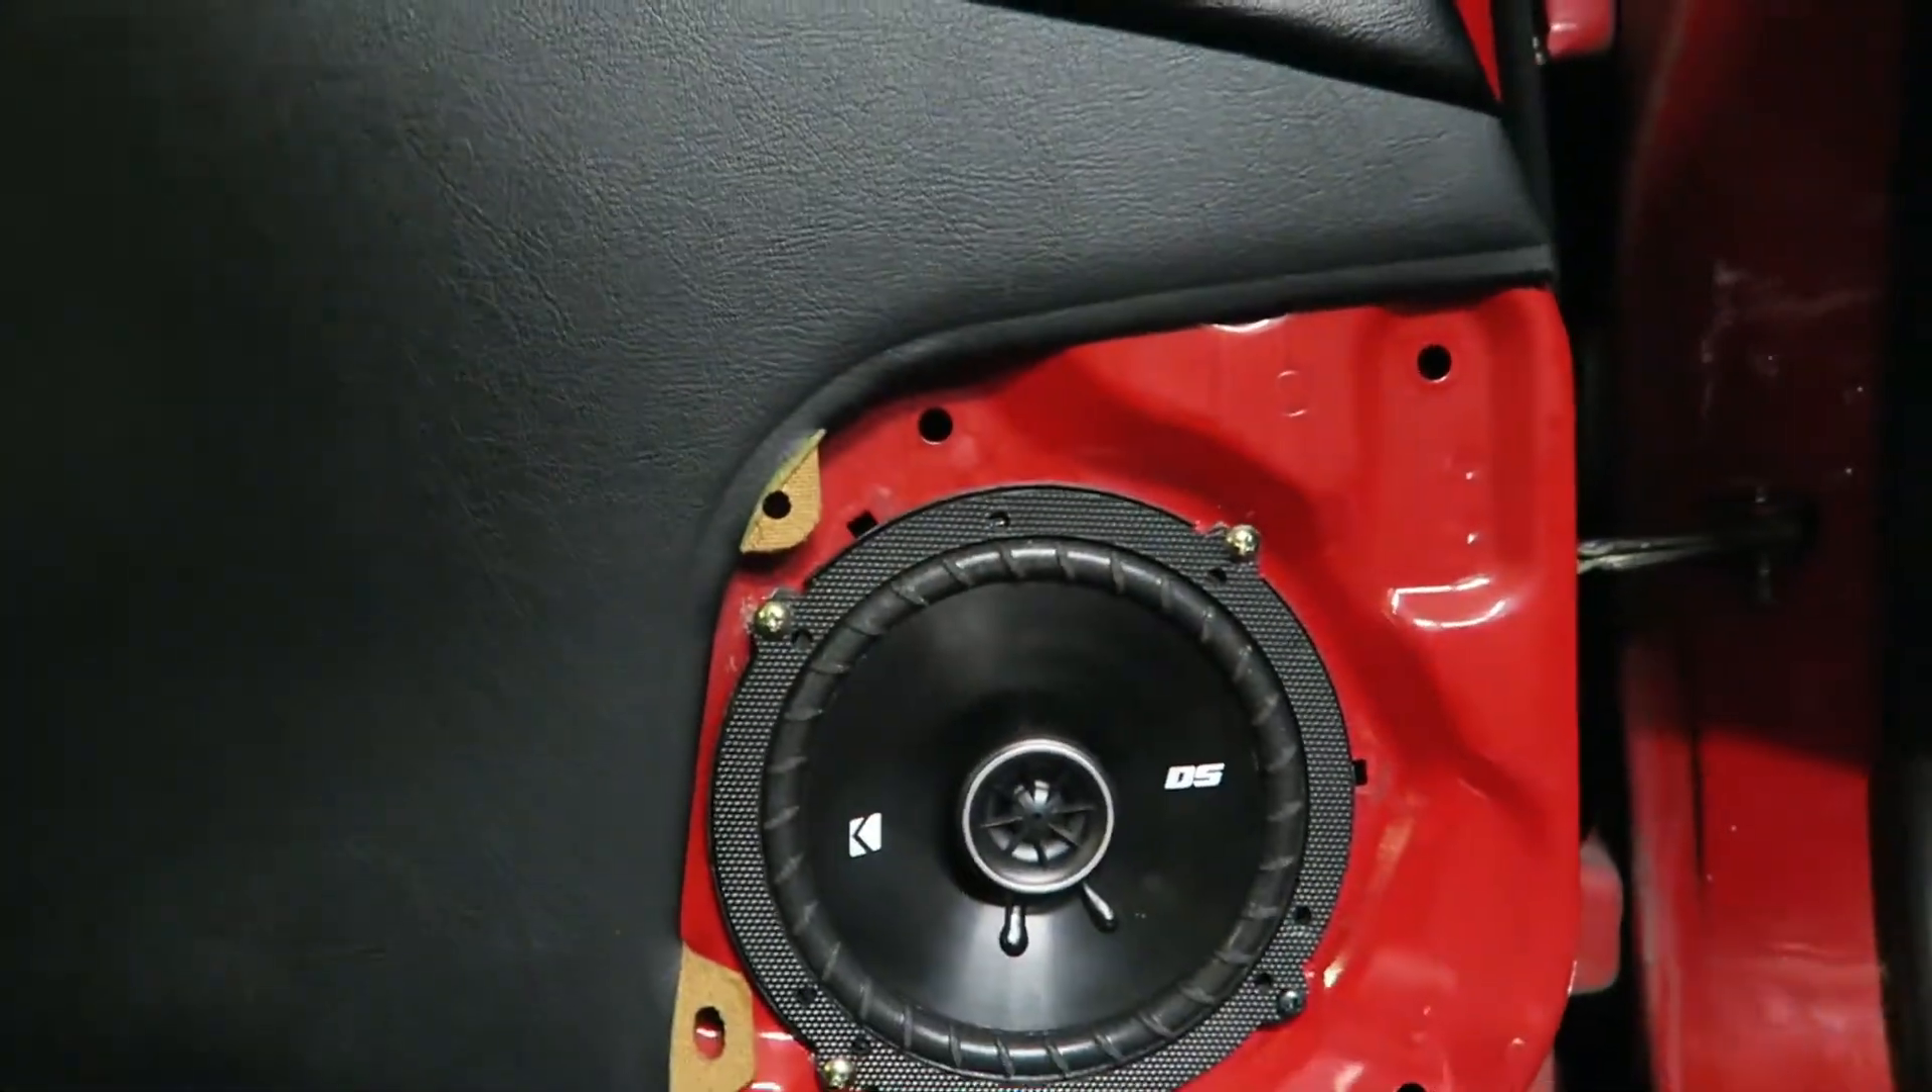All right so i drilled the new holes and uh put the screws back in and everything it fits pretty good.